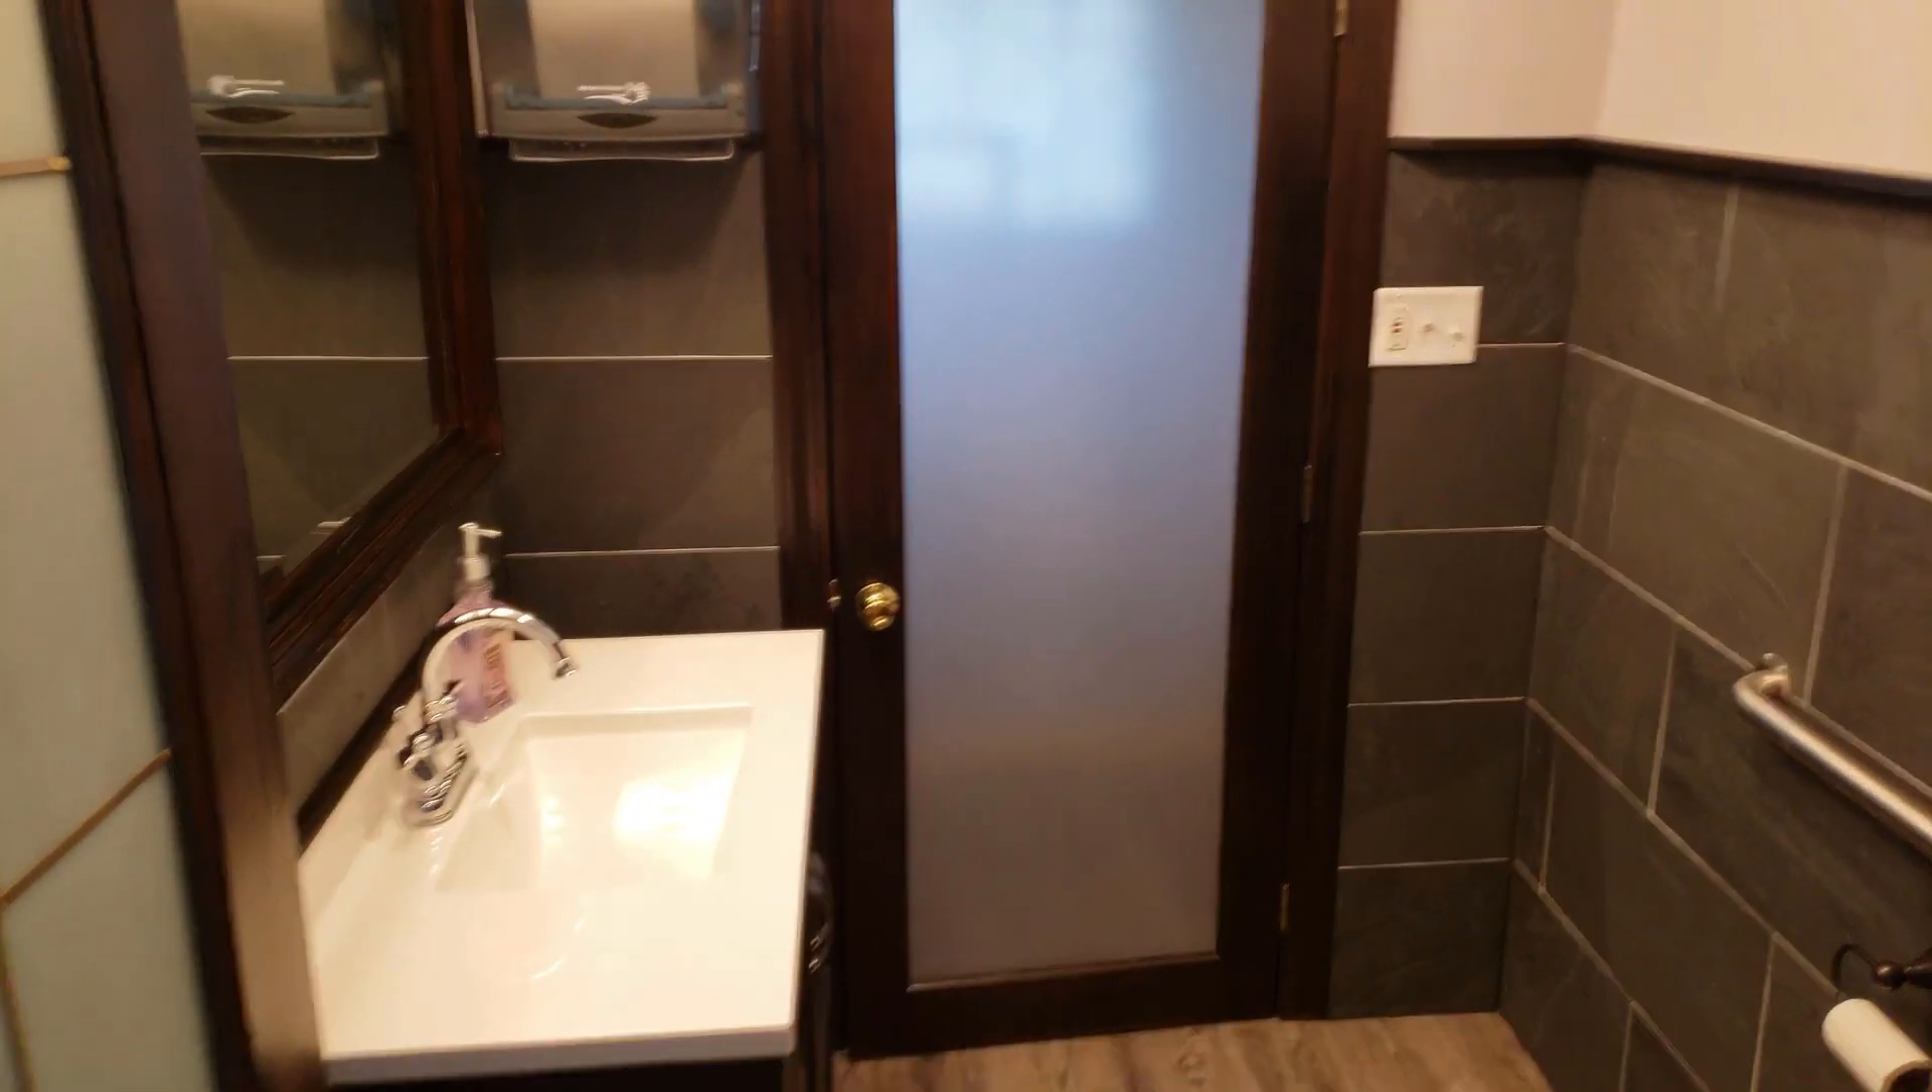Bathroom complete tile grouted door installed walls finished painted accessories installed.